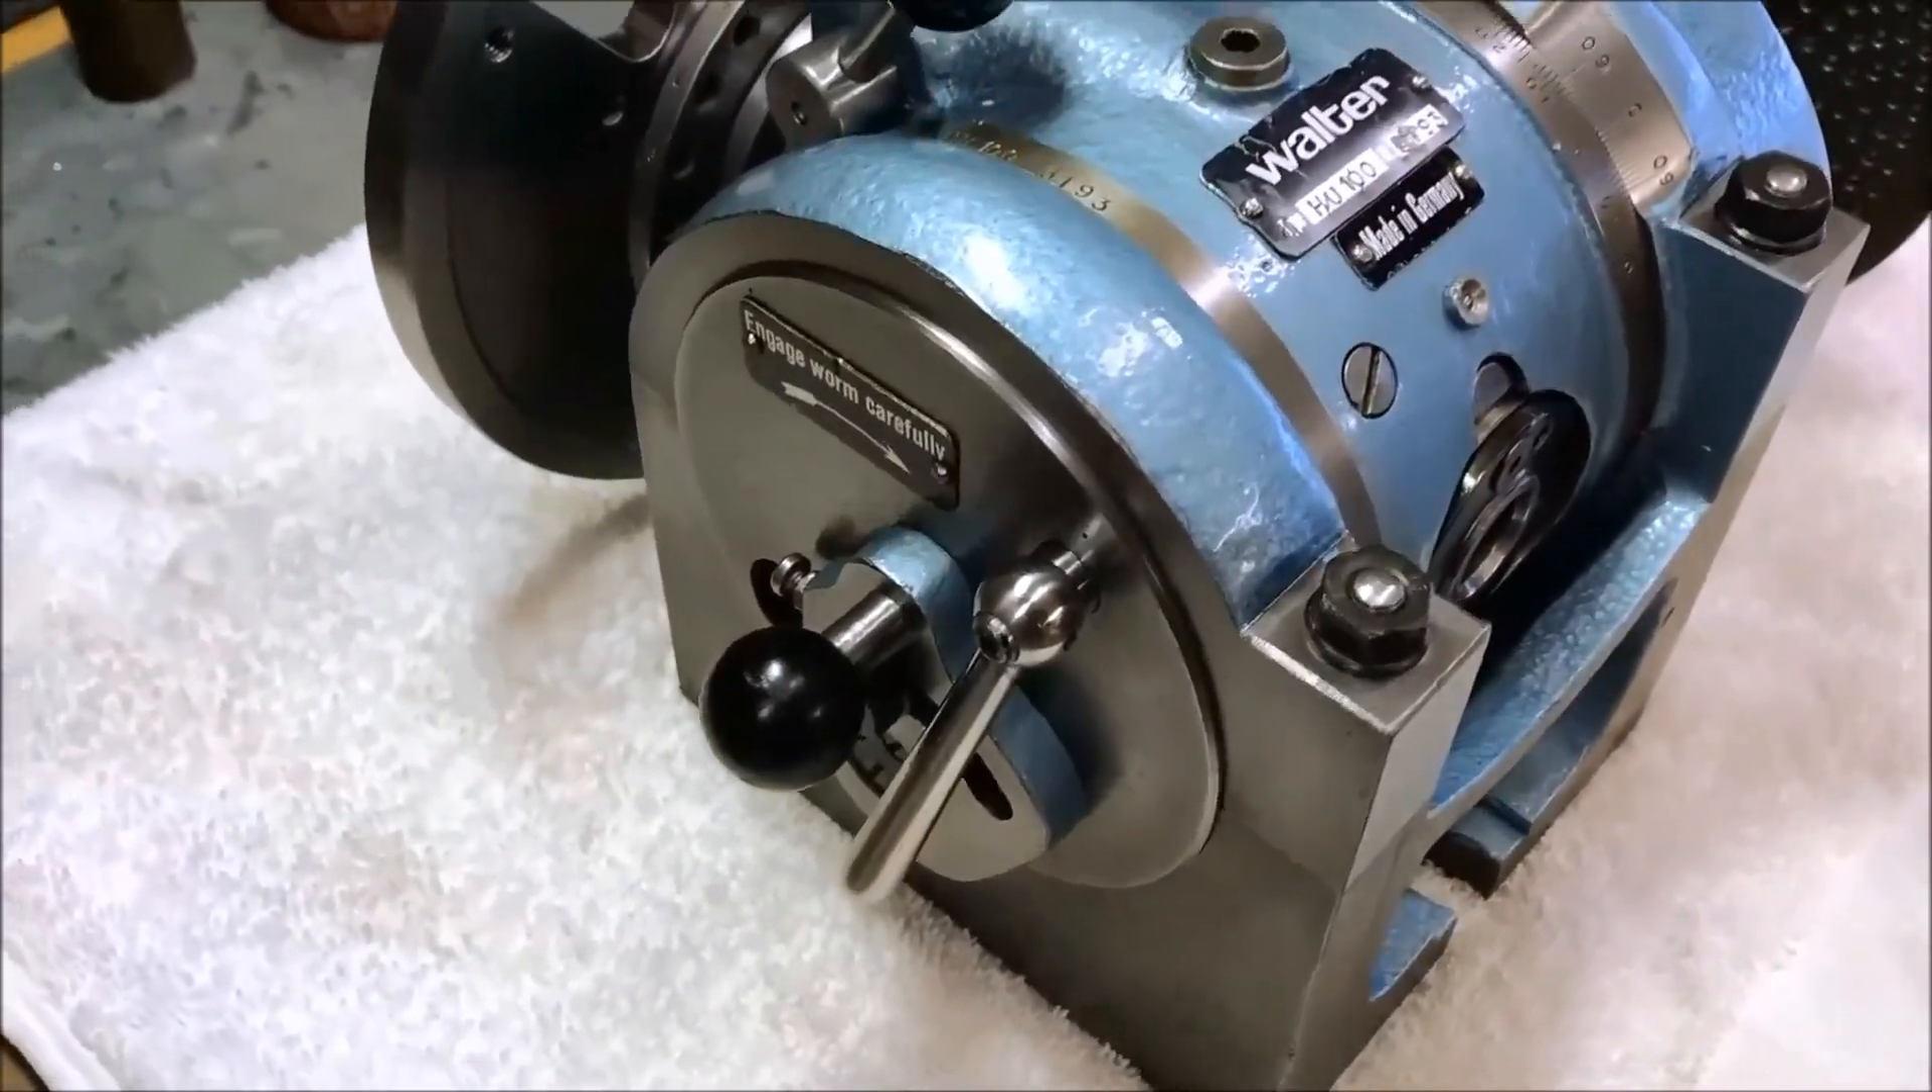All right, we got our emblems labels back on.